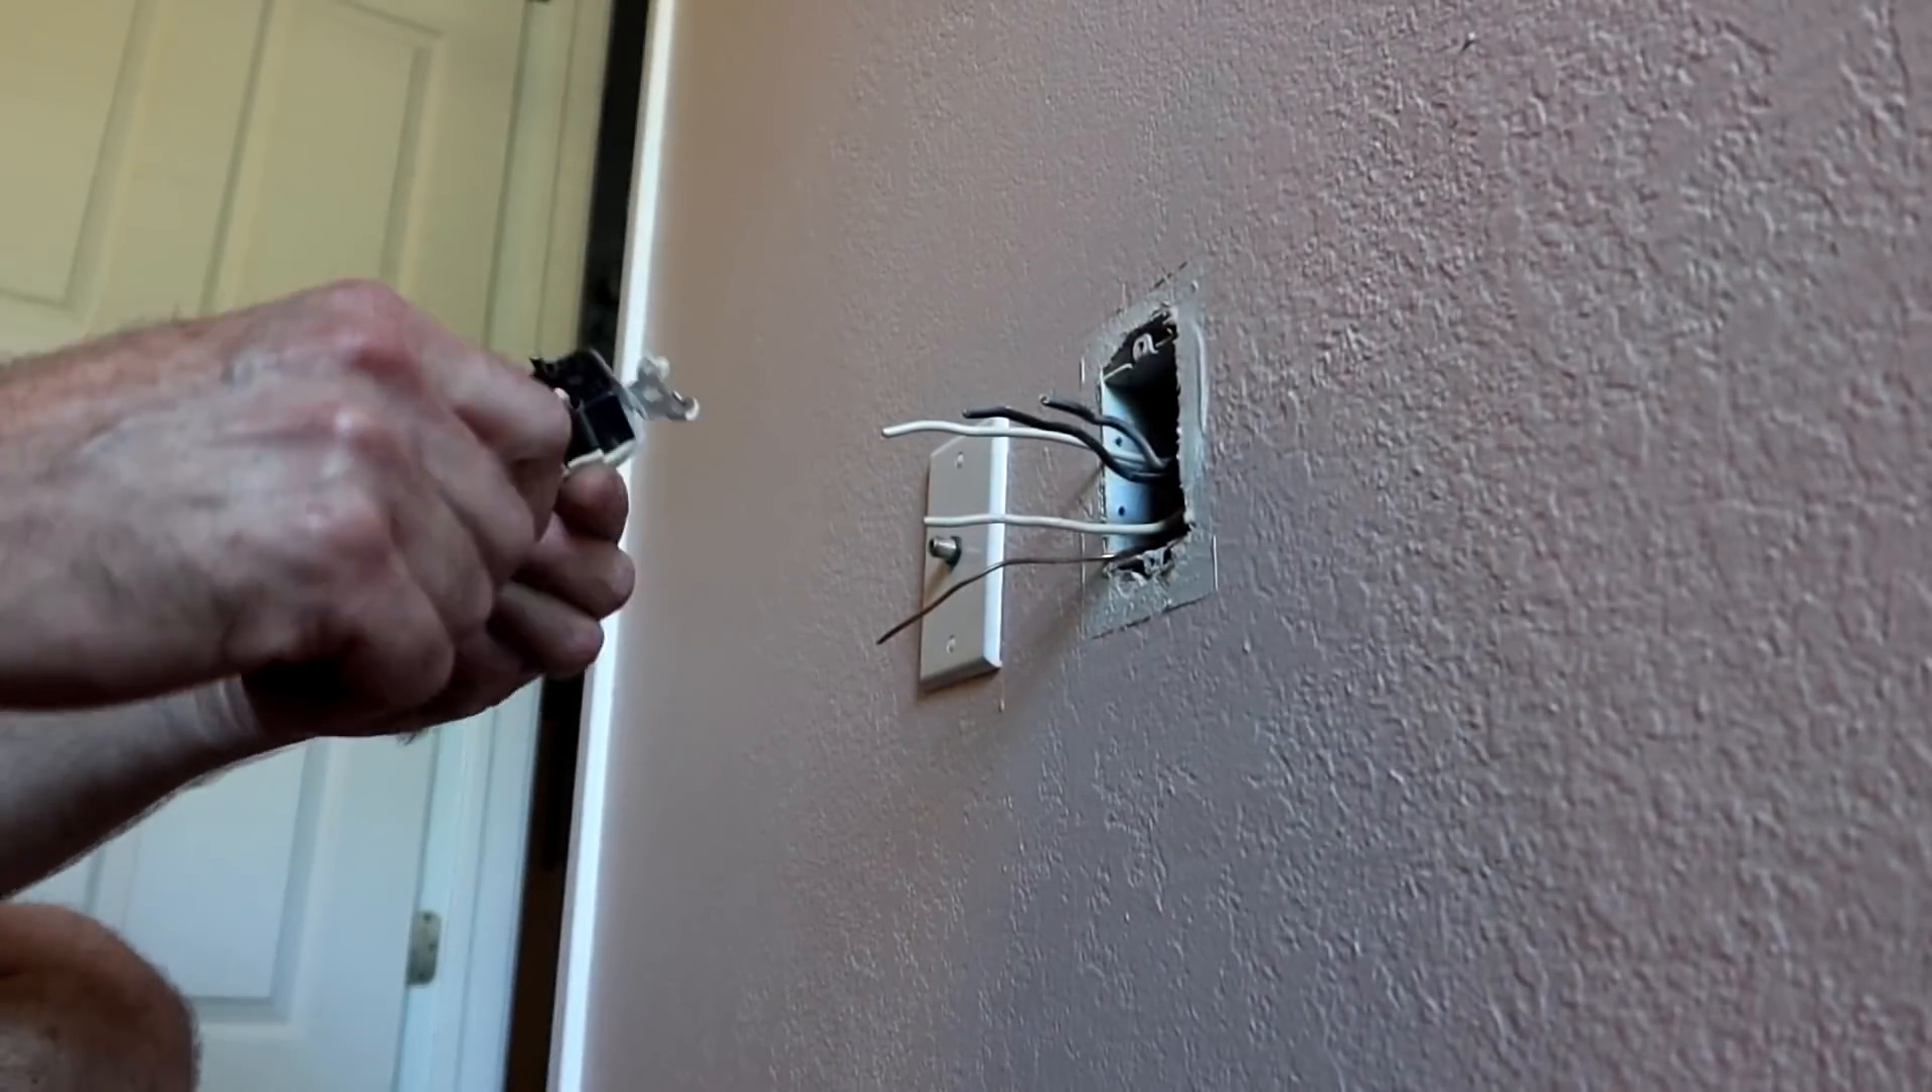Alright, so we got the old, uh, receptacle off. I, like I said, I just cut it off.